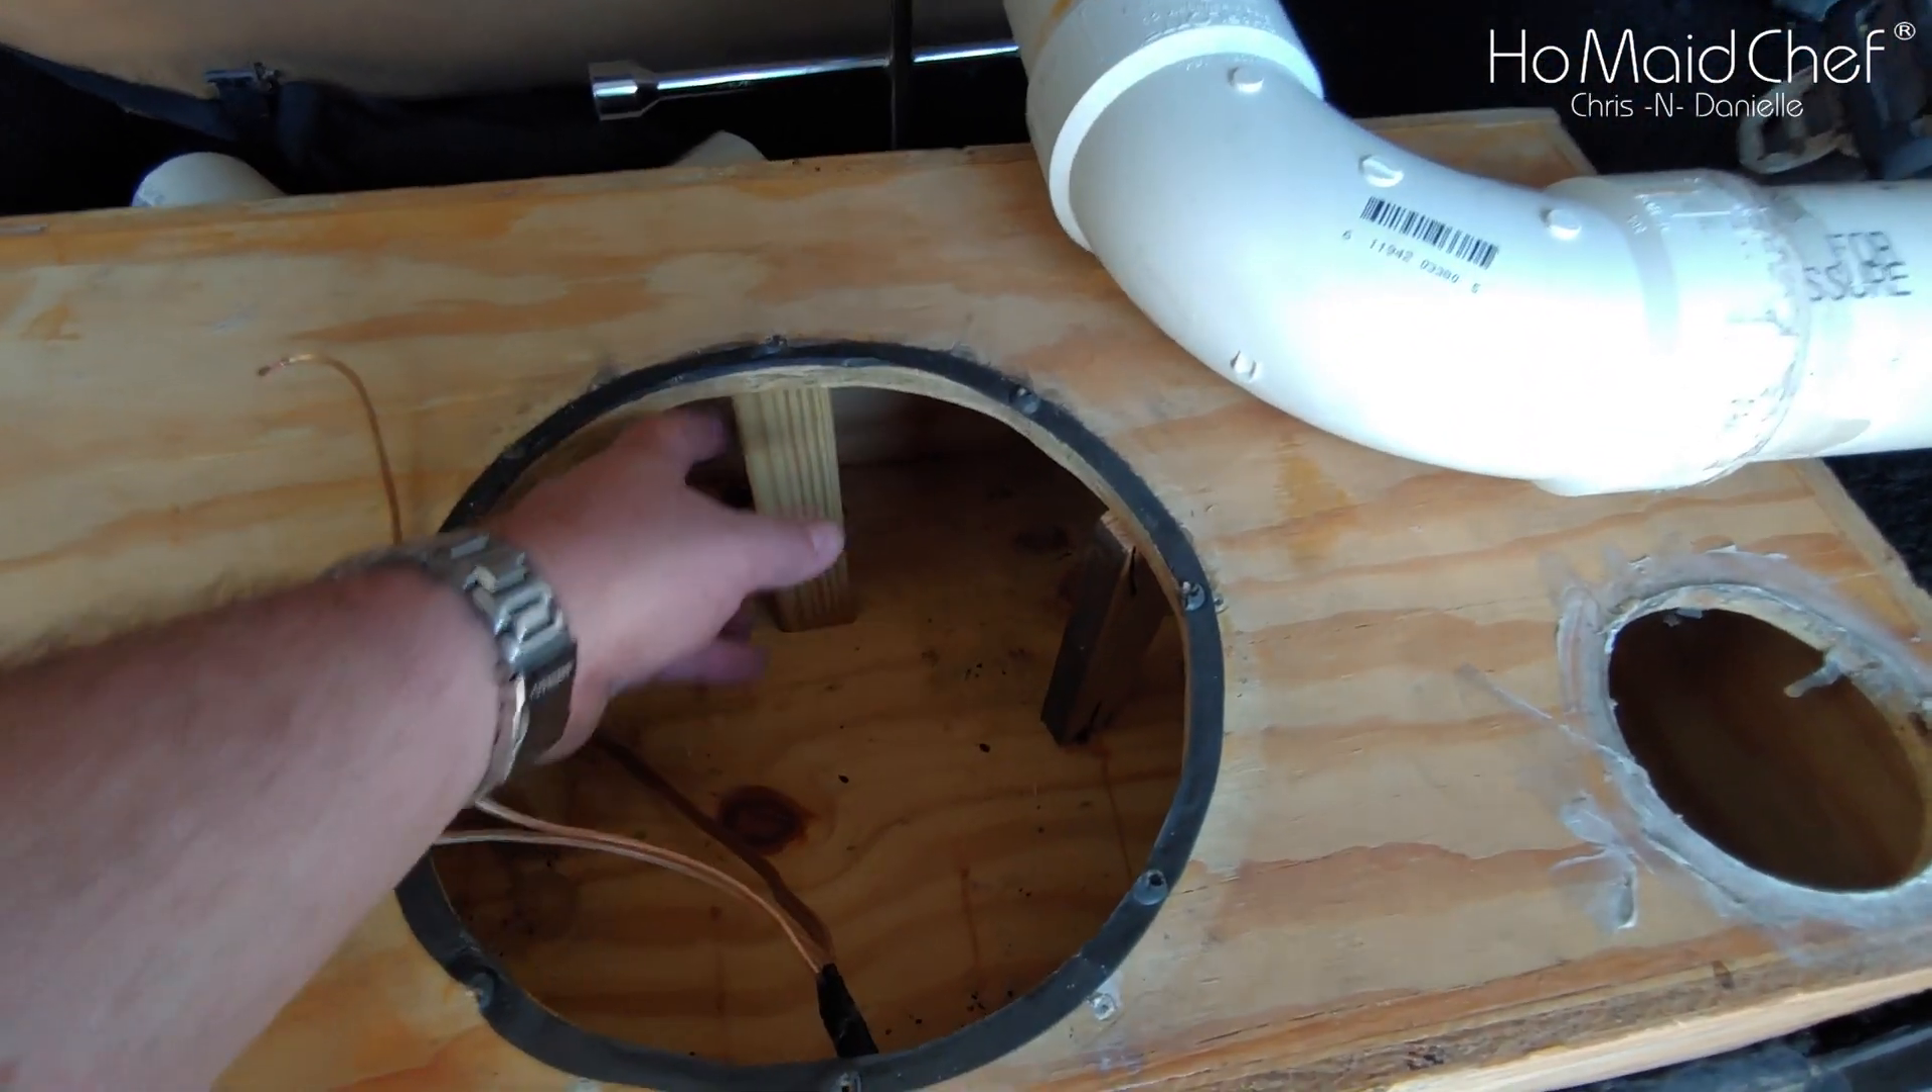Okay this is our old box taken apart with the speaker out.